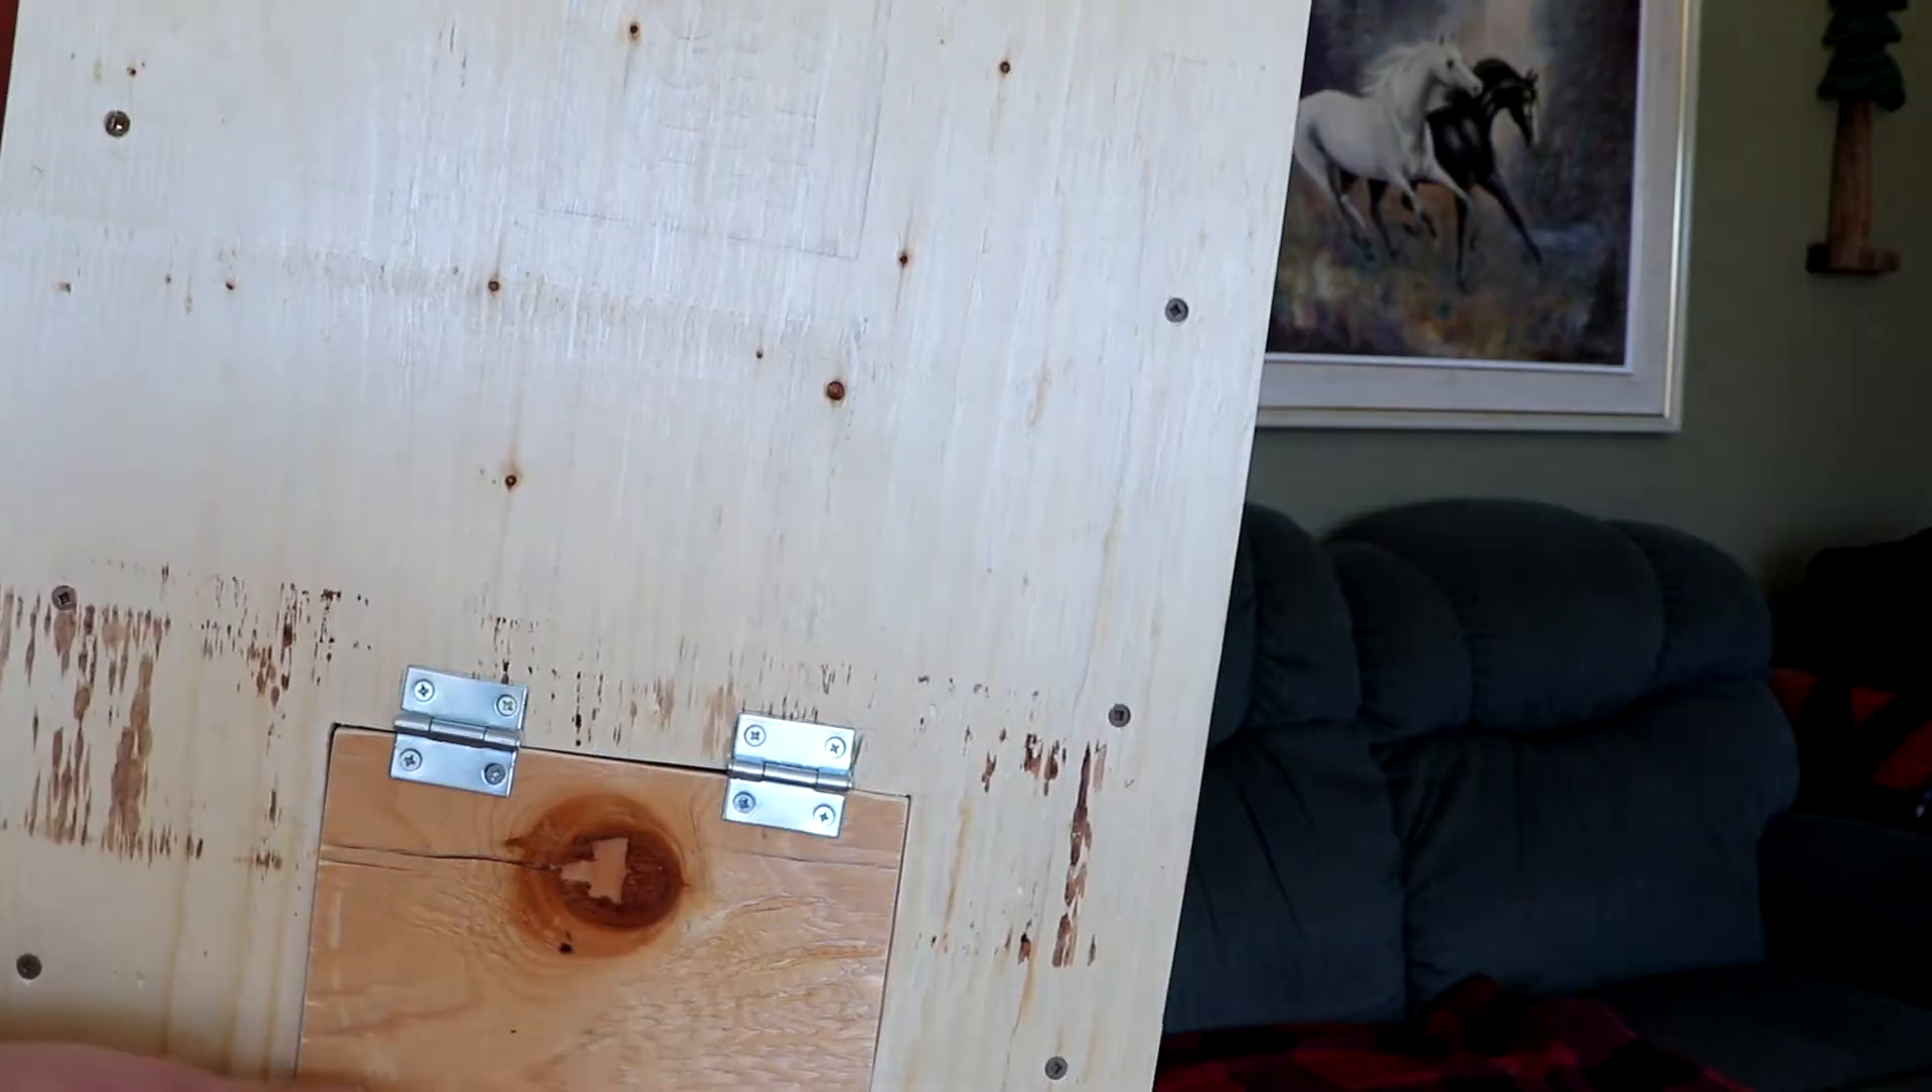So anyhow I decided to add a little side cleaning flap. Just with a couple hinges here.